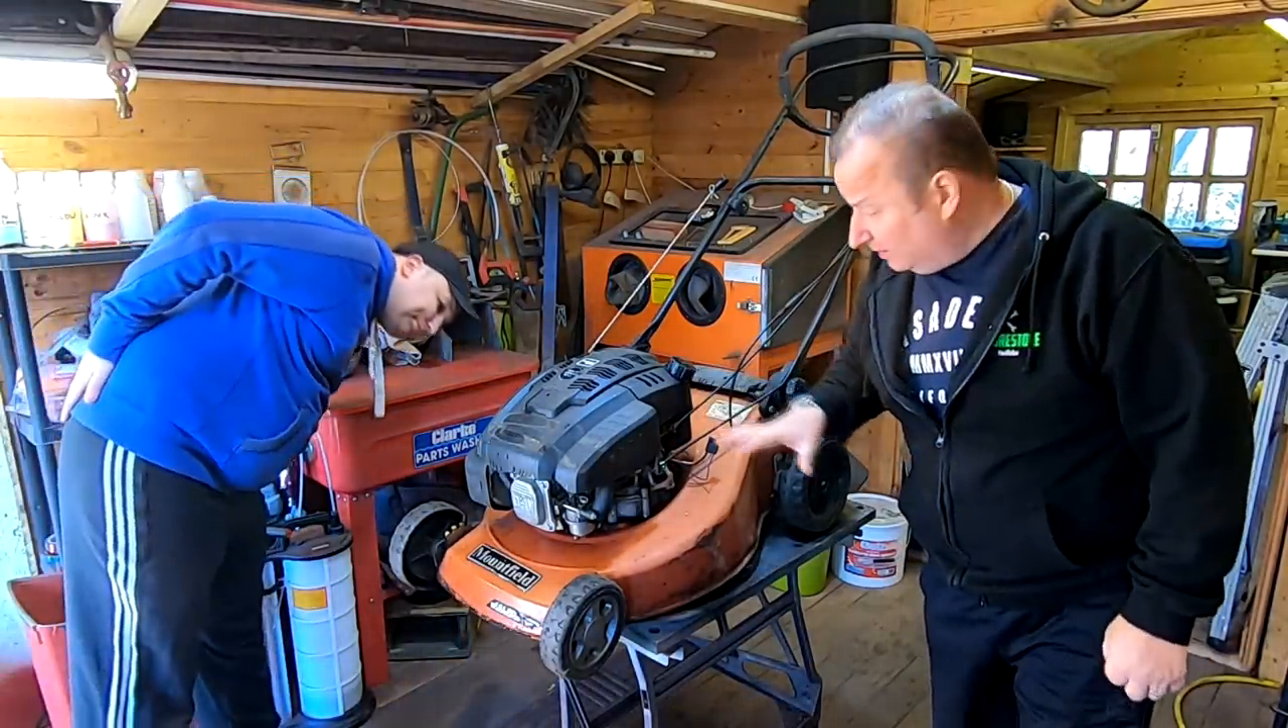We haven't taken the cover off, so we don't know what it's all about.